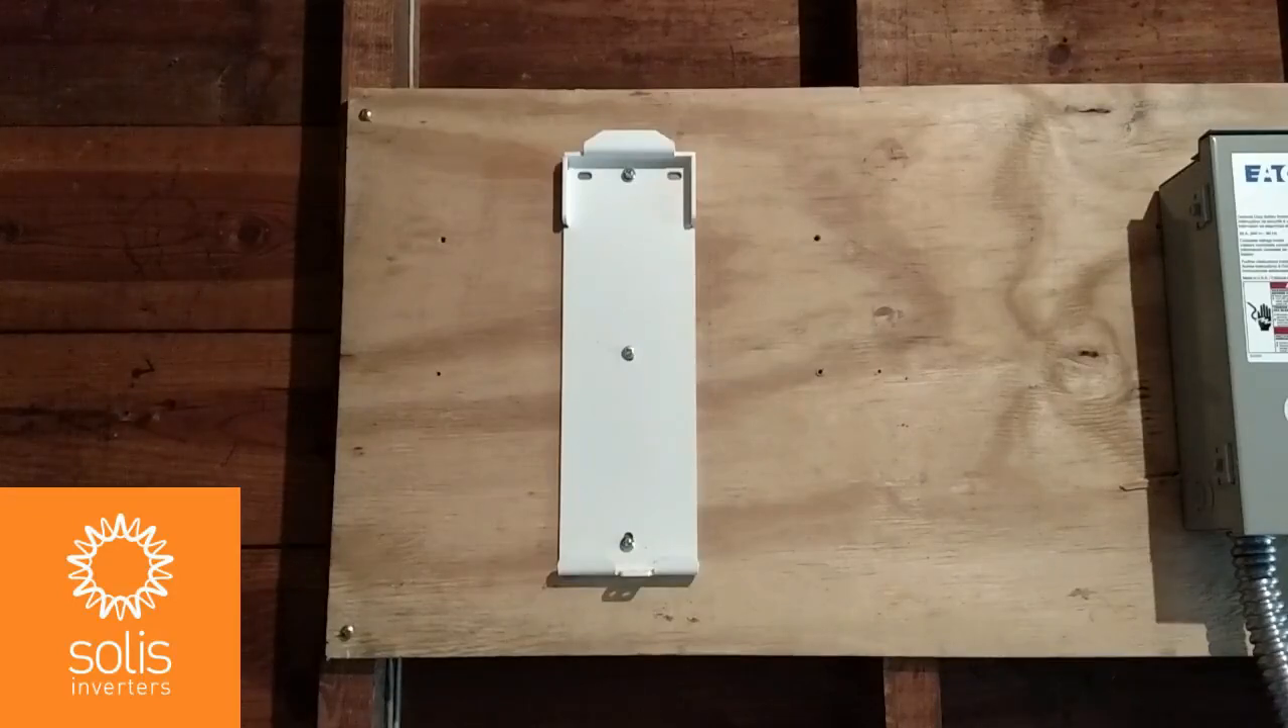So I have the inverter out of the box and I have my mounting bracket secured to the wall using three out of the four screws provided.